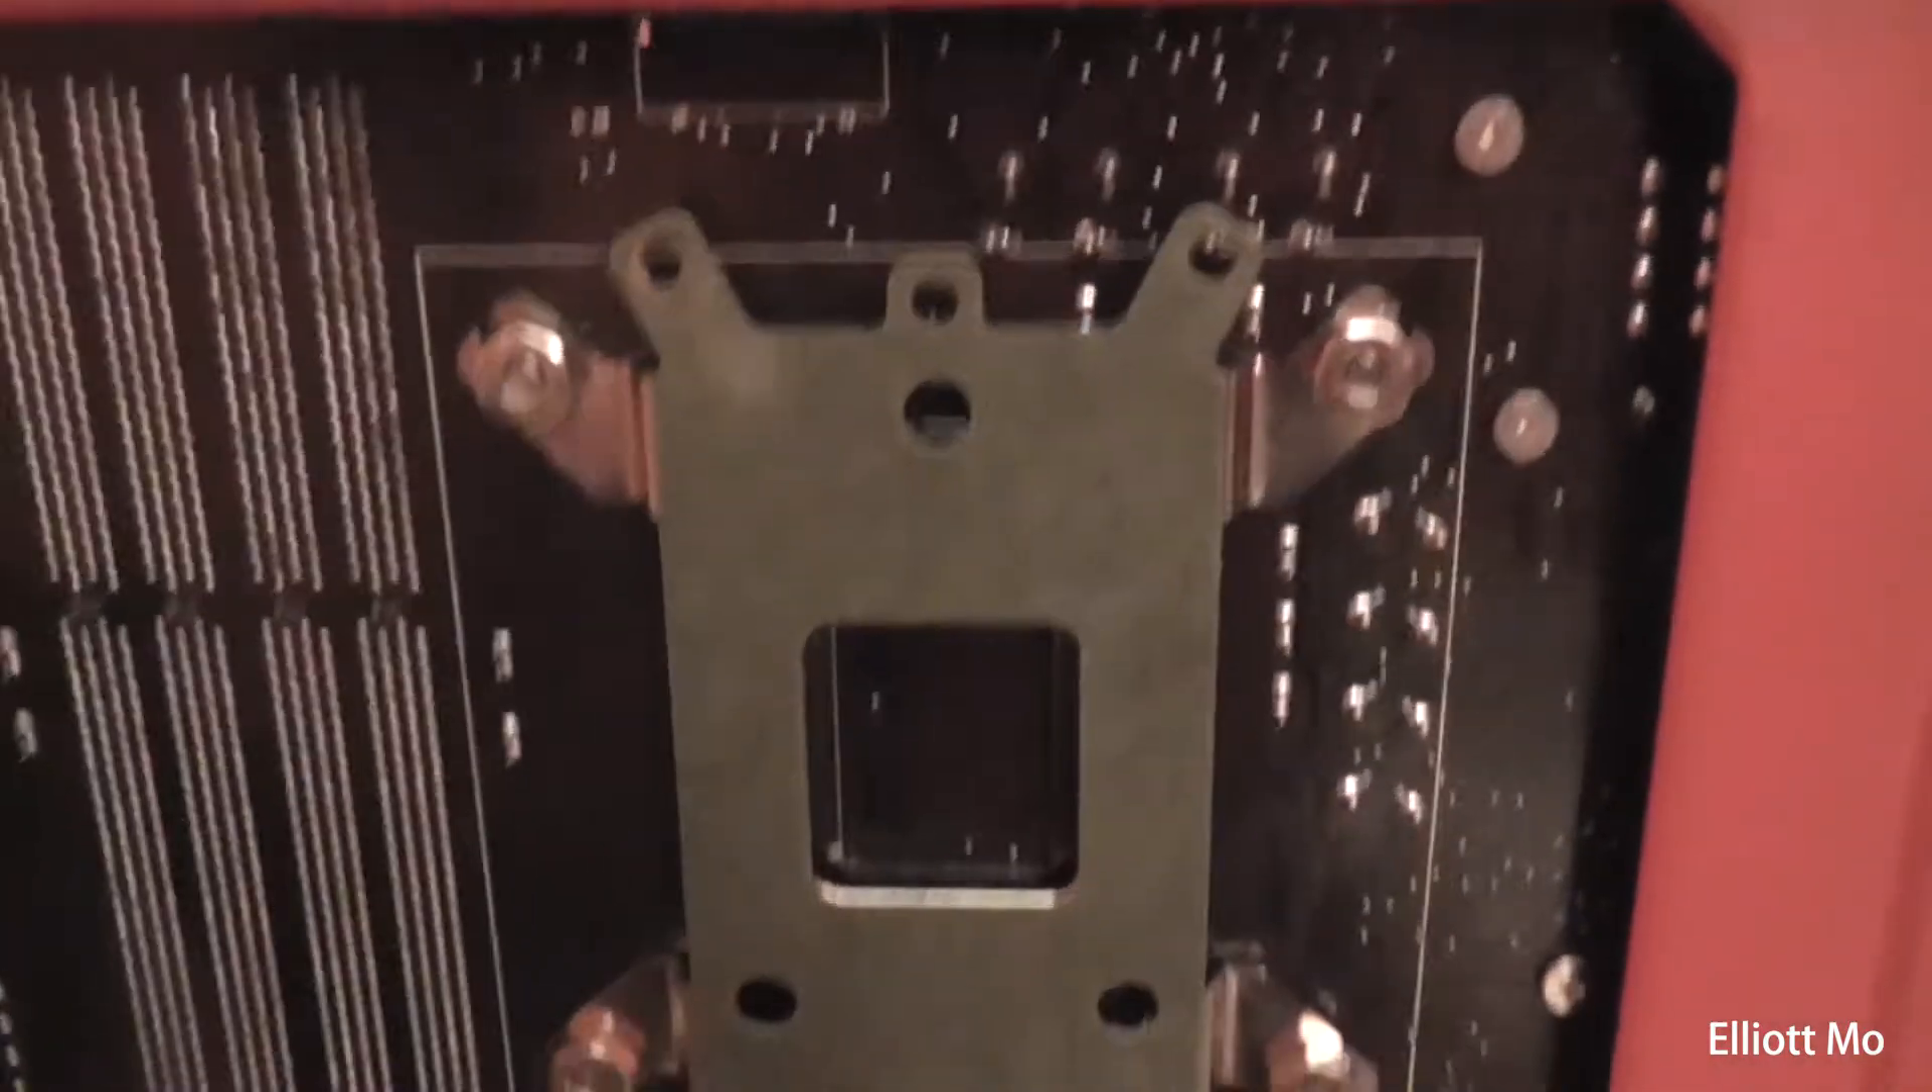So I've just got the bracket on.